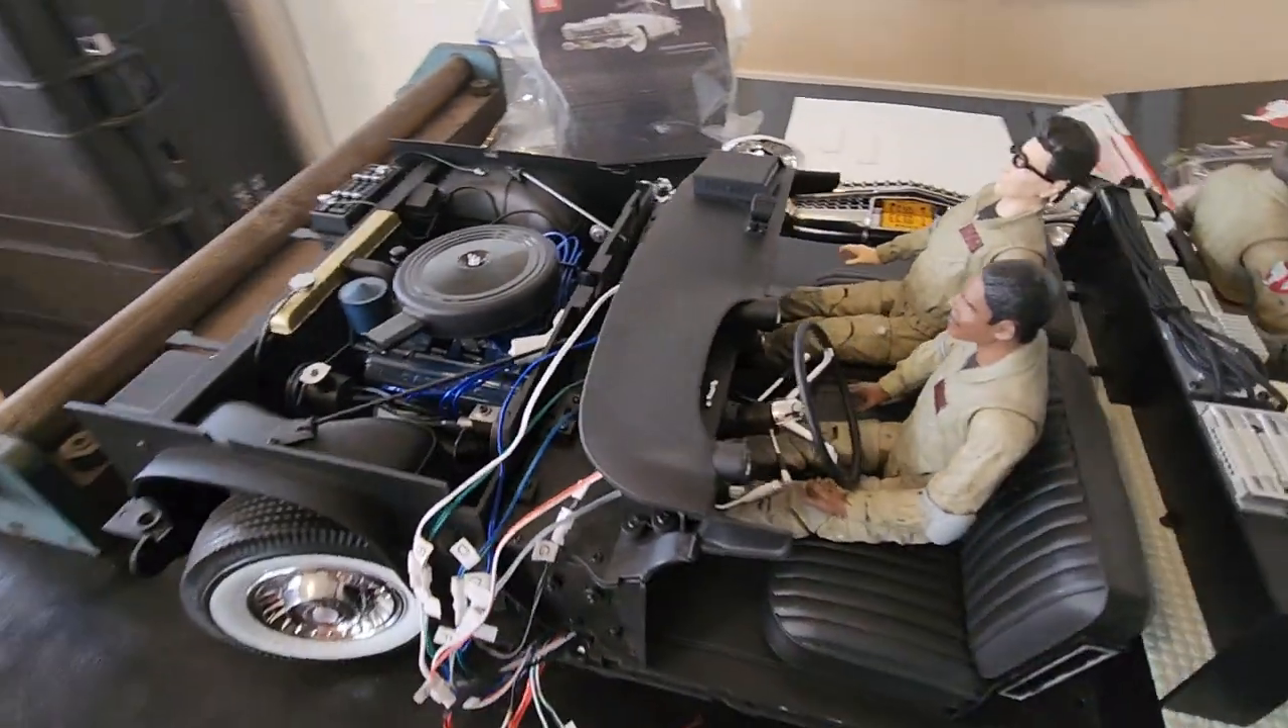These are all my figurines from my Diamond Select and really happy how they fit in there.